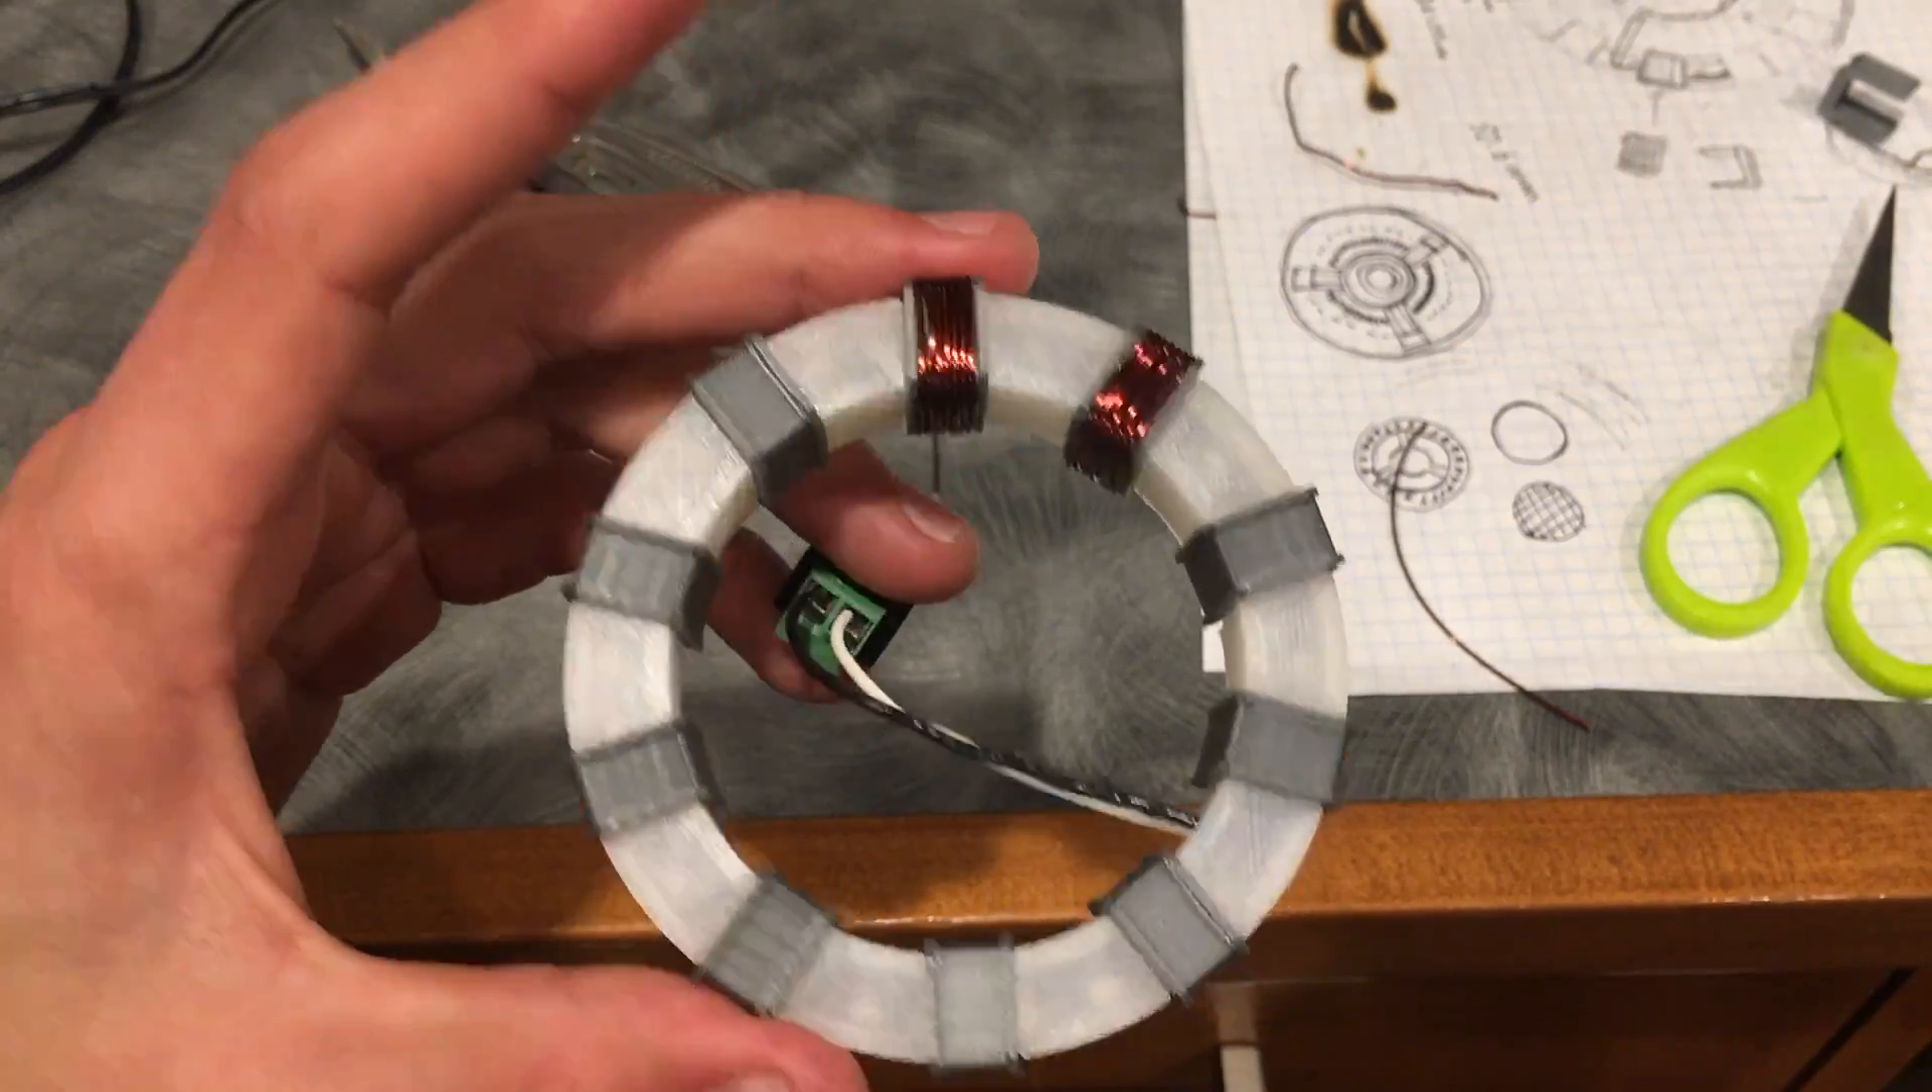At this point, the U-shaped pieces went on, and I began wrapping with a reddish 18-gauge copper wire.